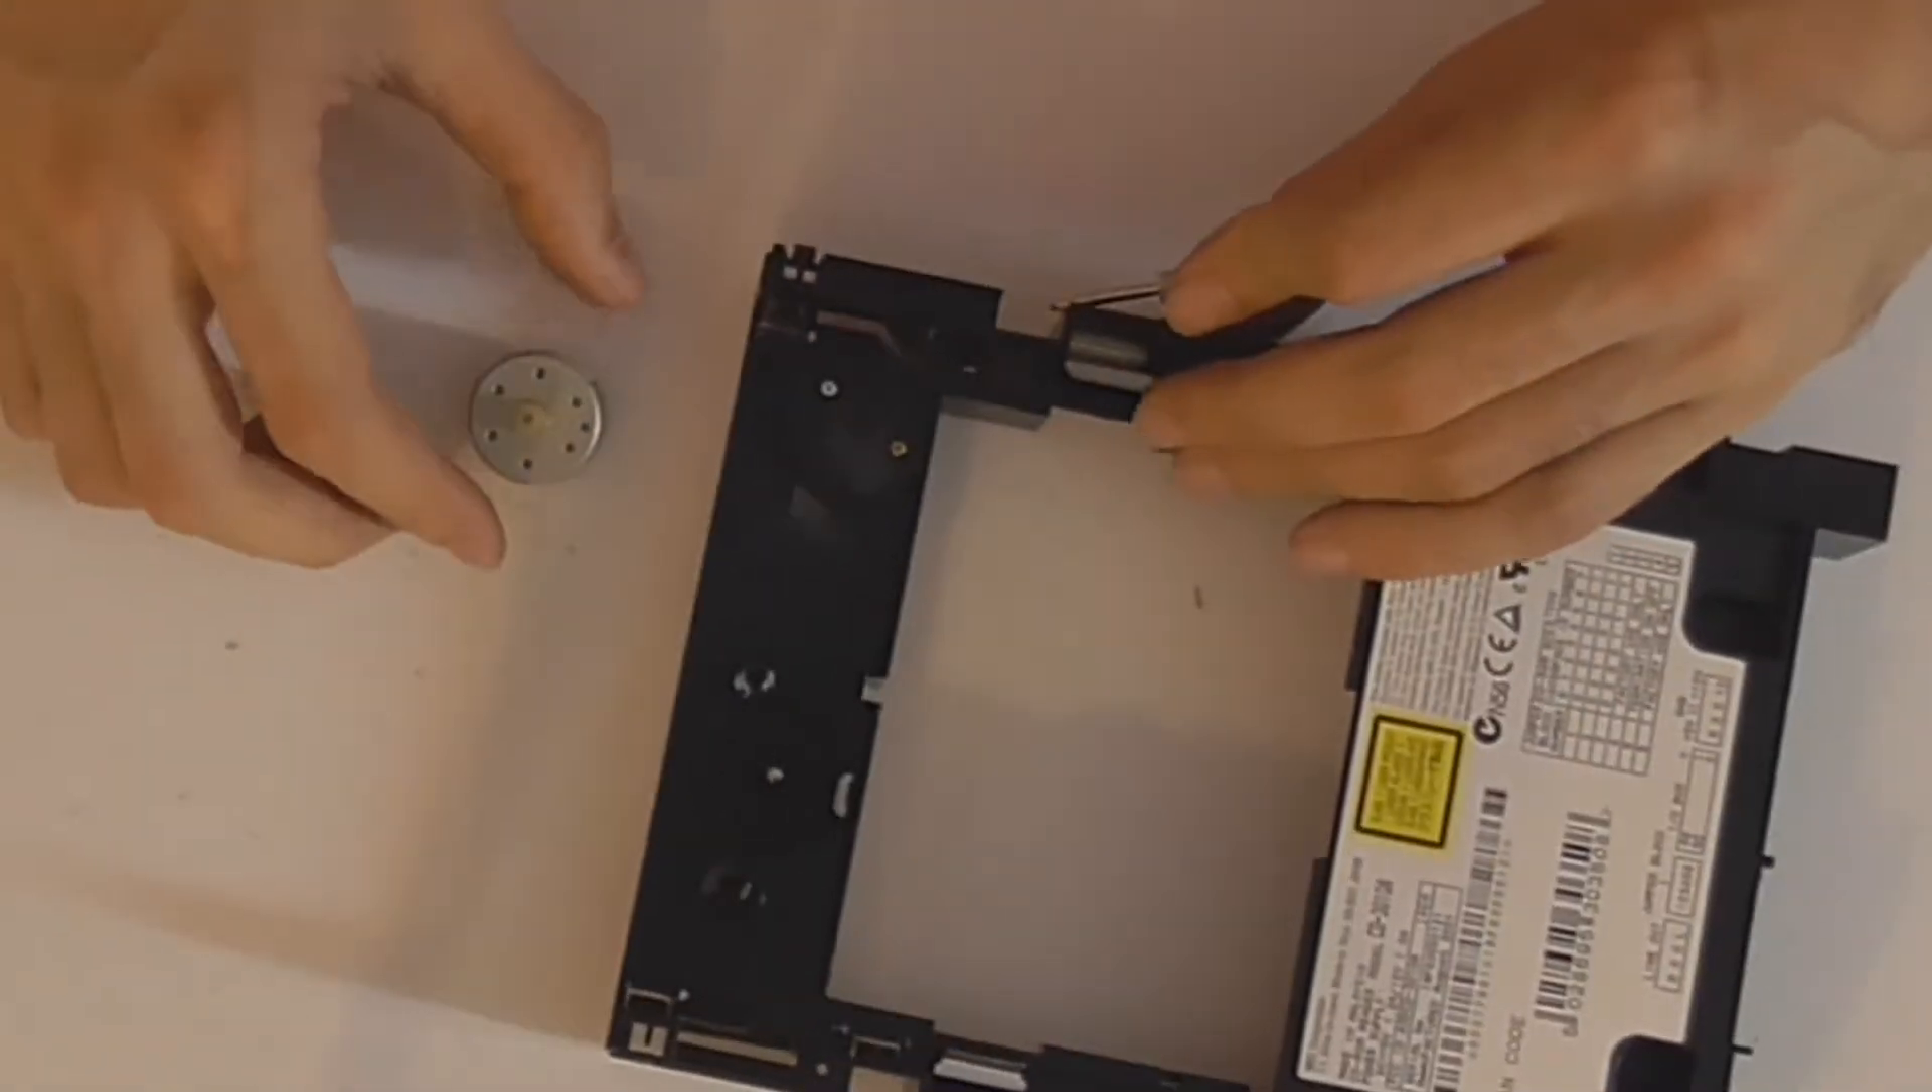And the motor is out. Nice little DC motor.